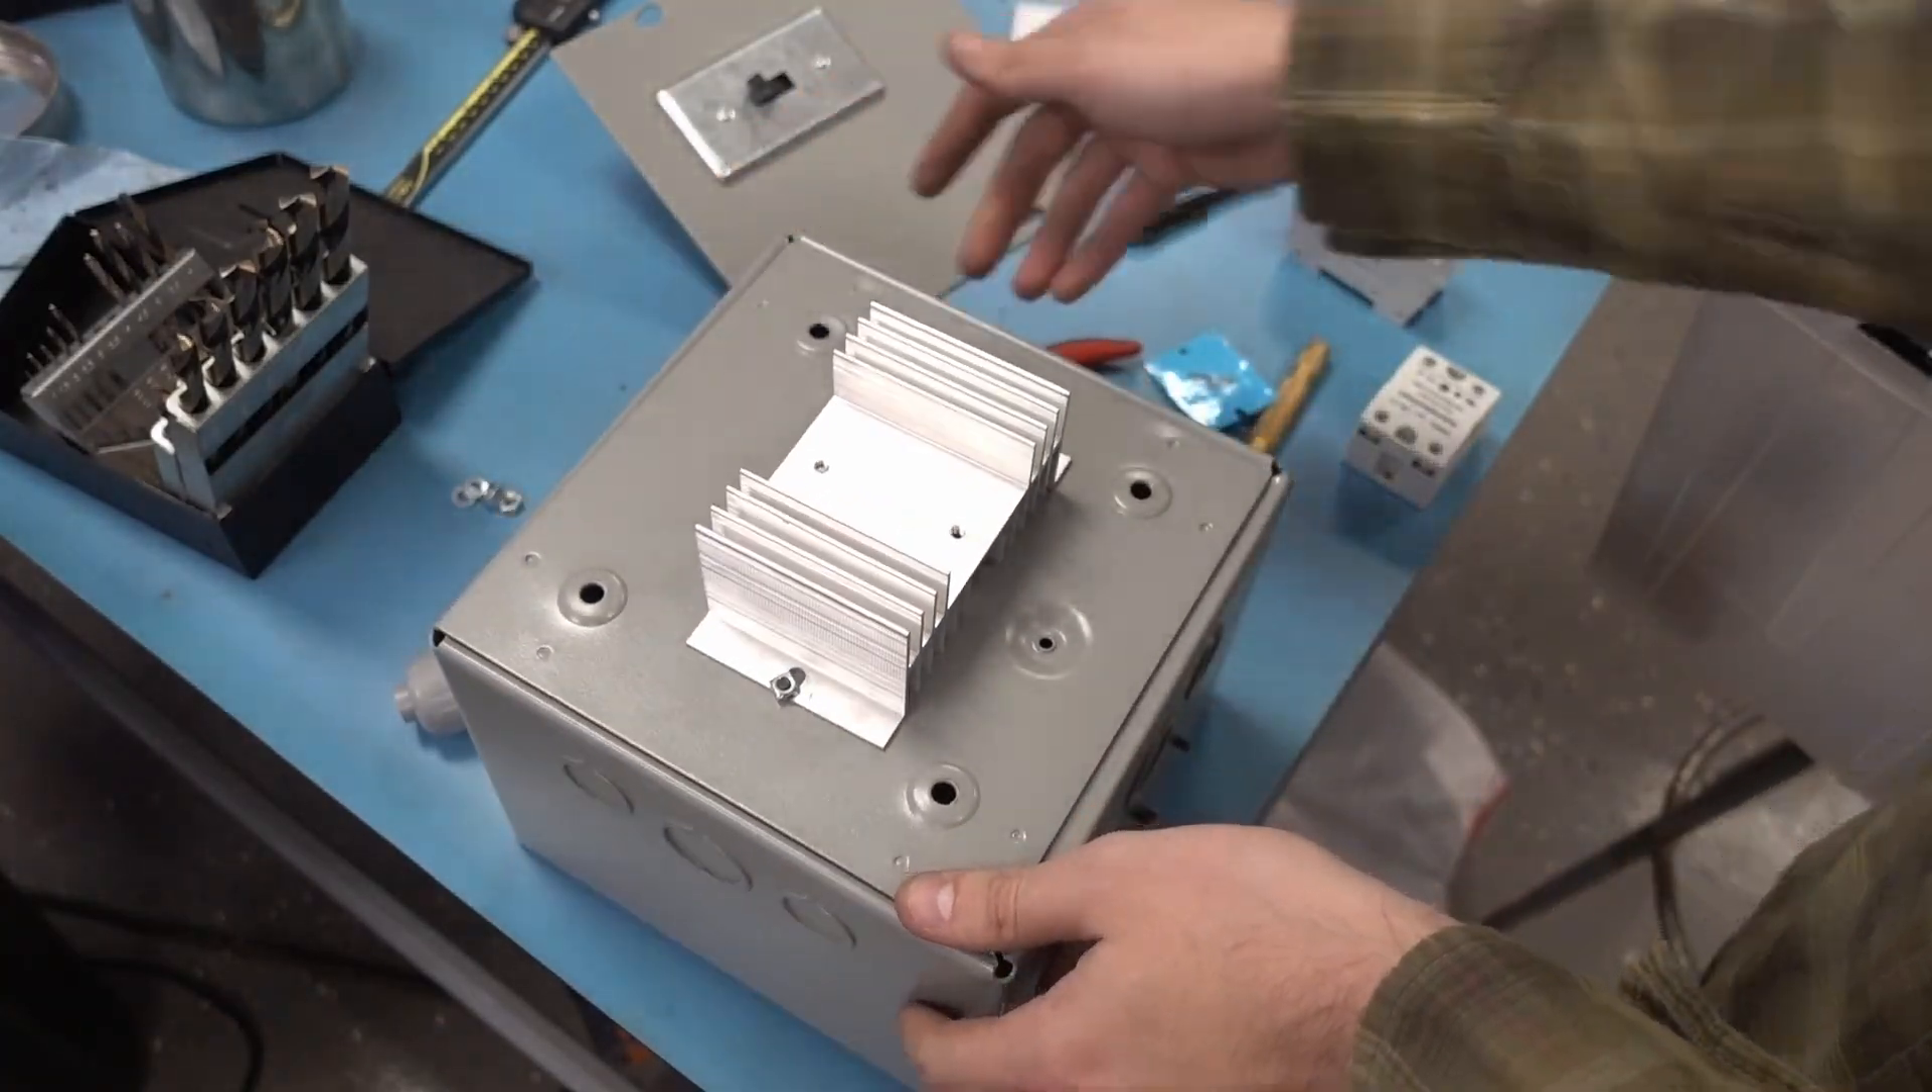For the heat sink, I just bolted it to the screws that were conveniently already there.